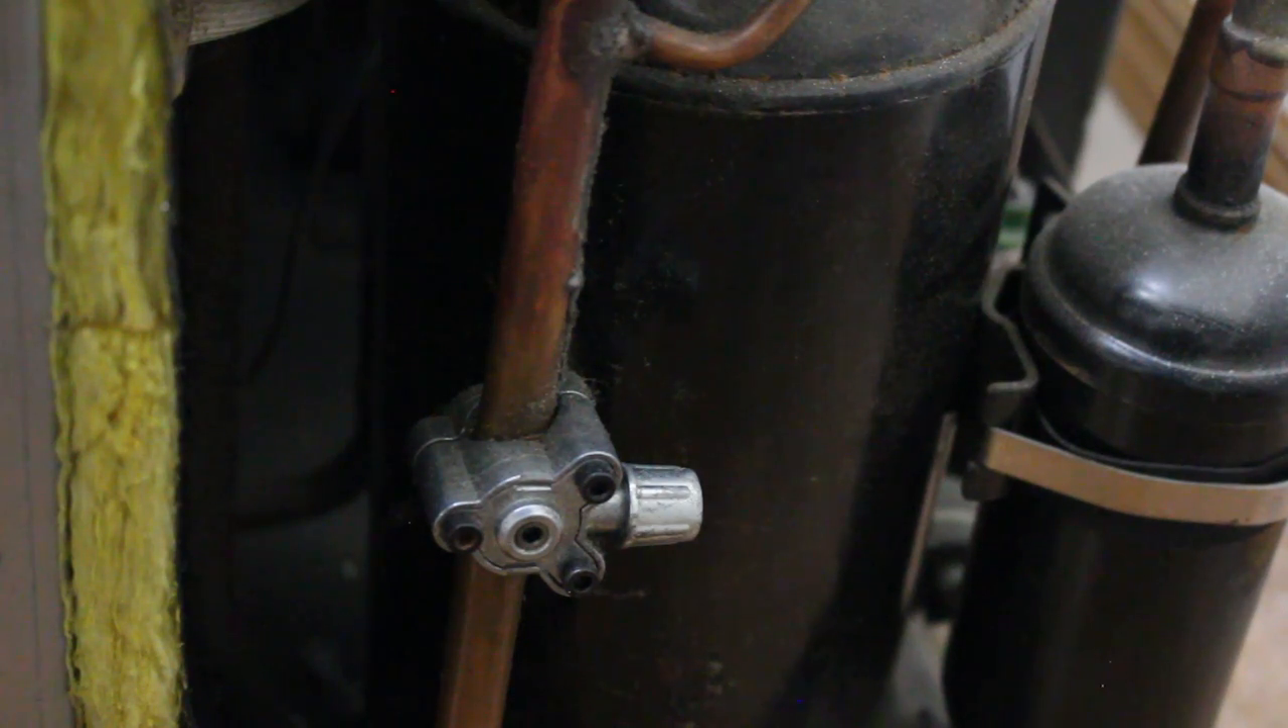If we look closely onto the pipe, we can see a piercing valve installed.